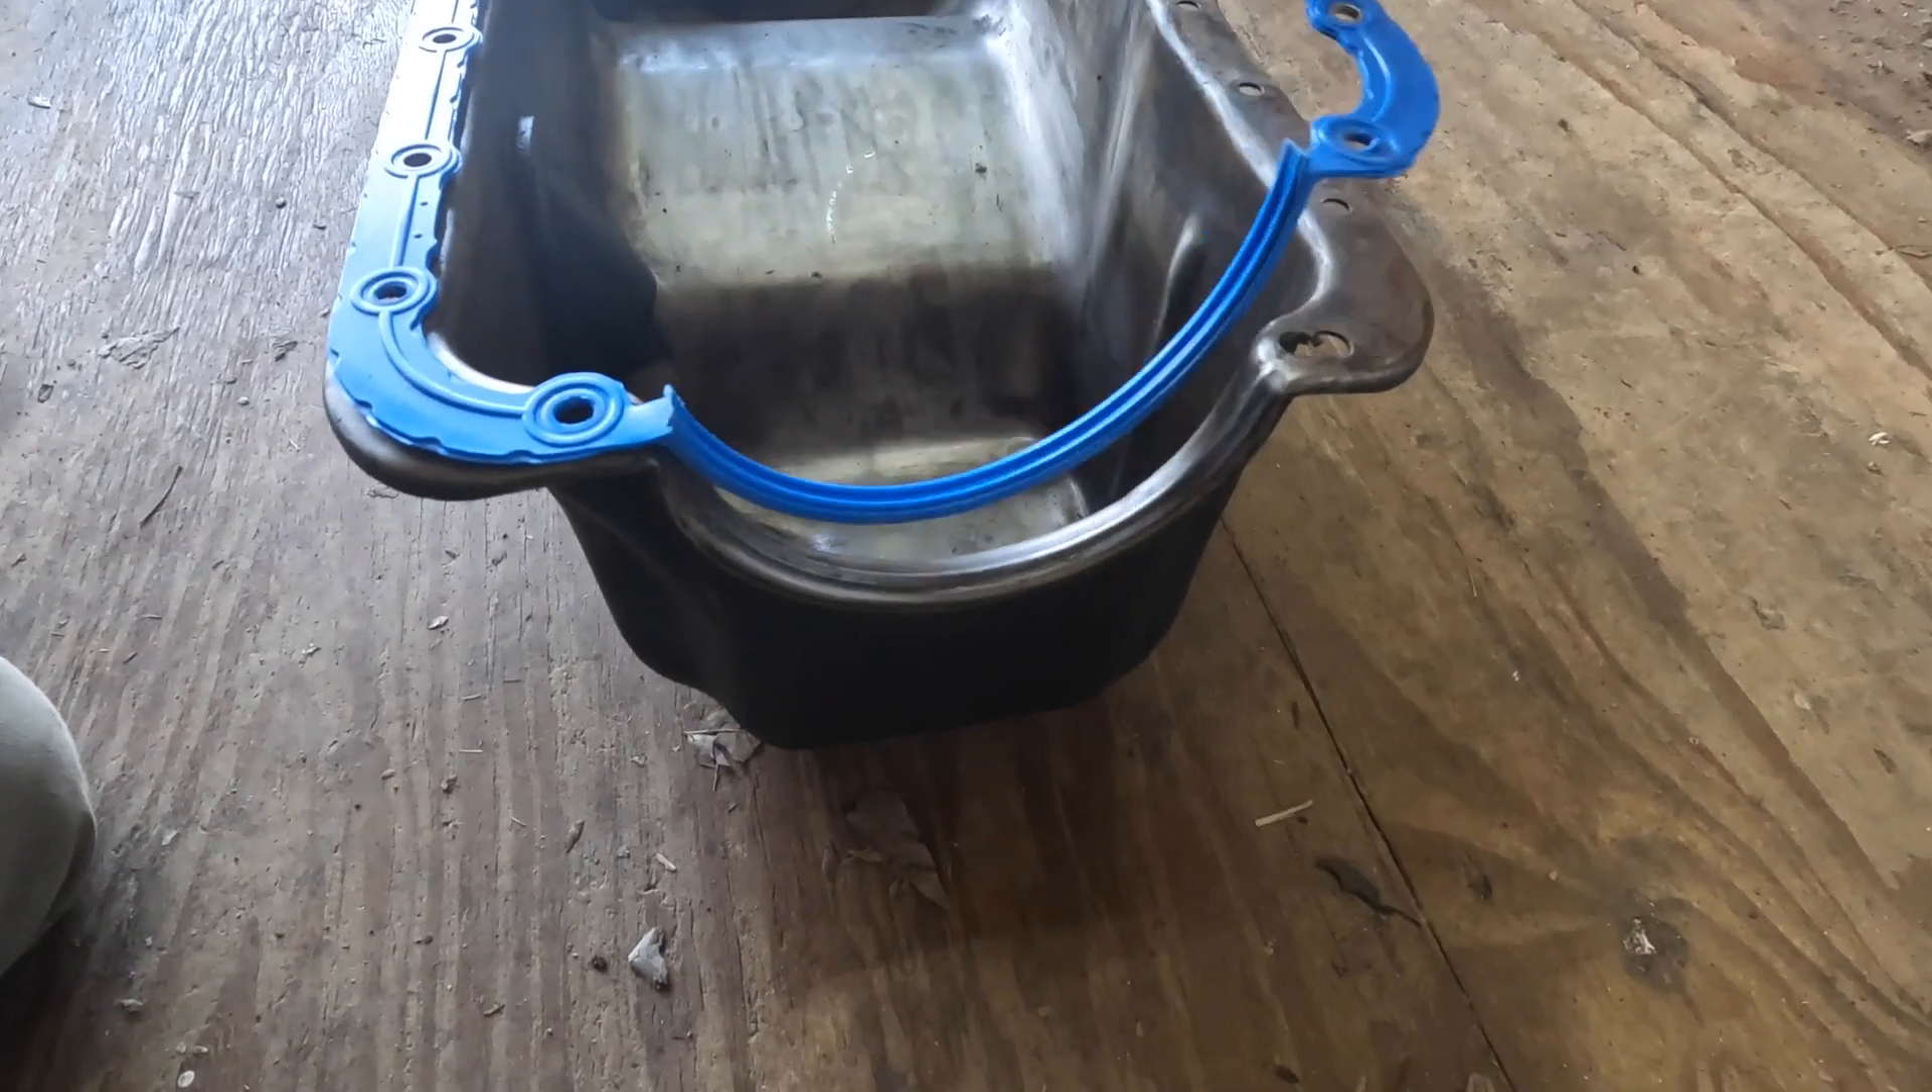This gasket won't line up to those bolt holes.